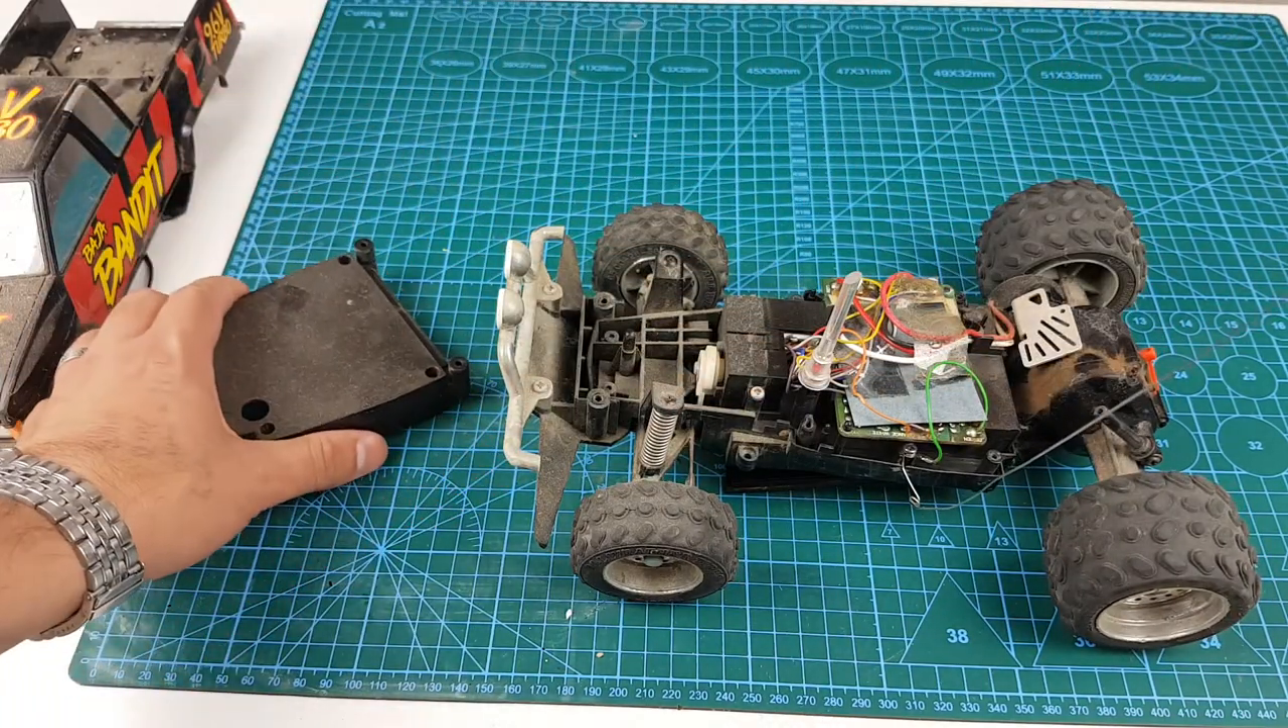So I finally got the lid off and revealed the standard 1980s circuitry, large resistors, large transistors and large microcontrollers all of which today would fit on a 50 cent coin.